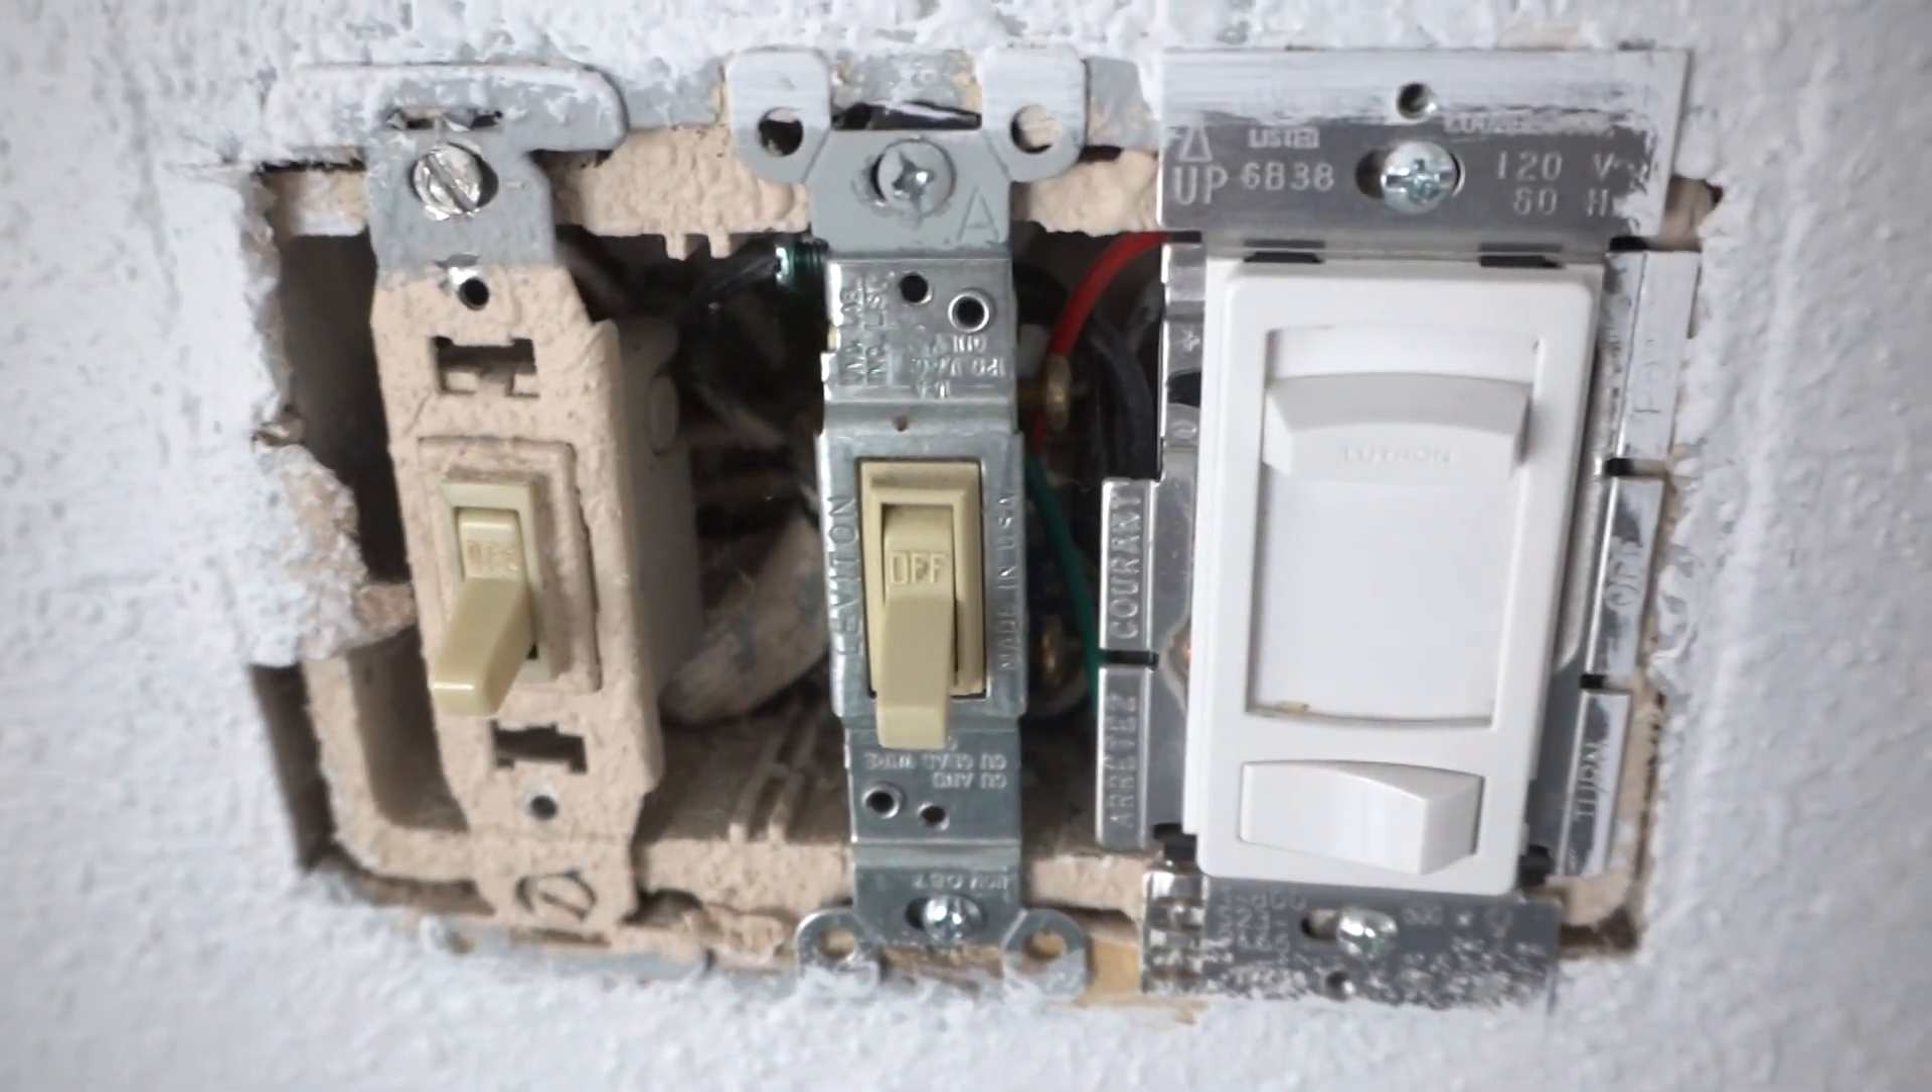As you can see, there are three switches that's already installed onto this 3-gang J-Box.